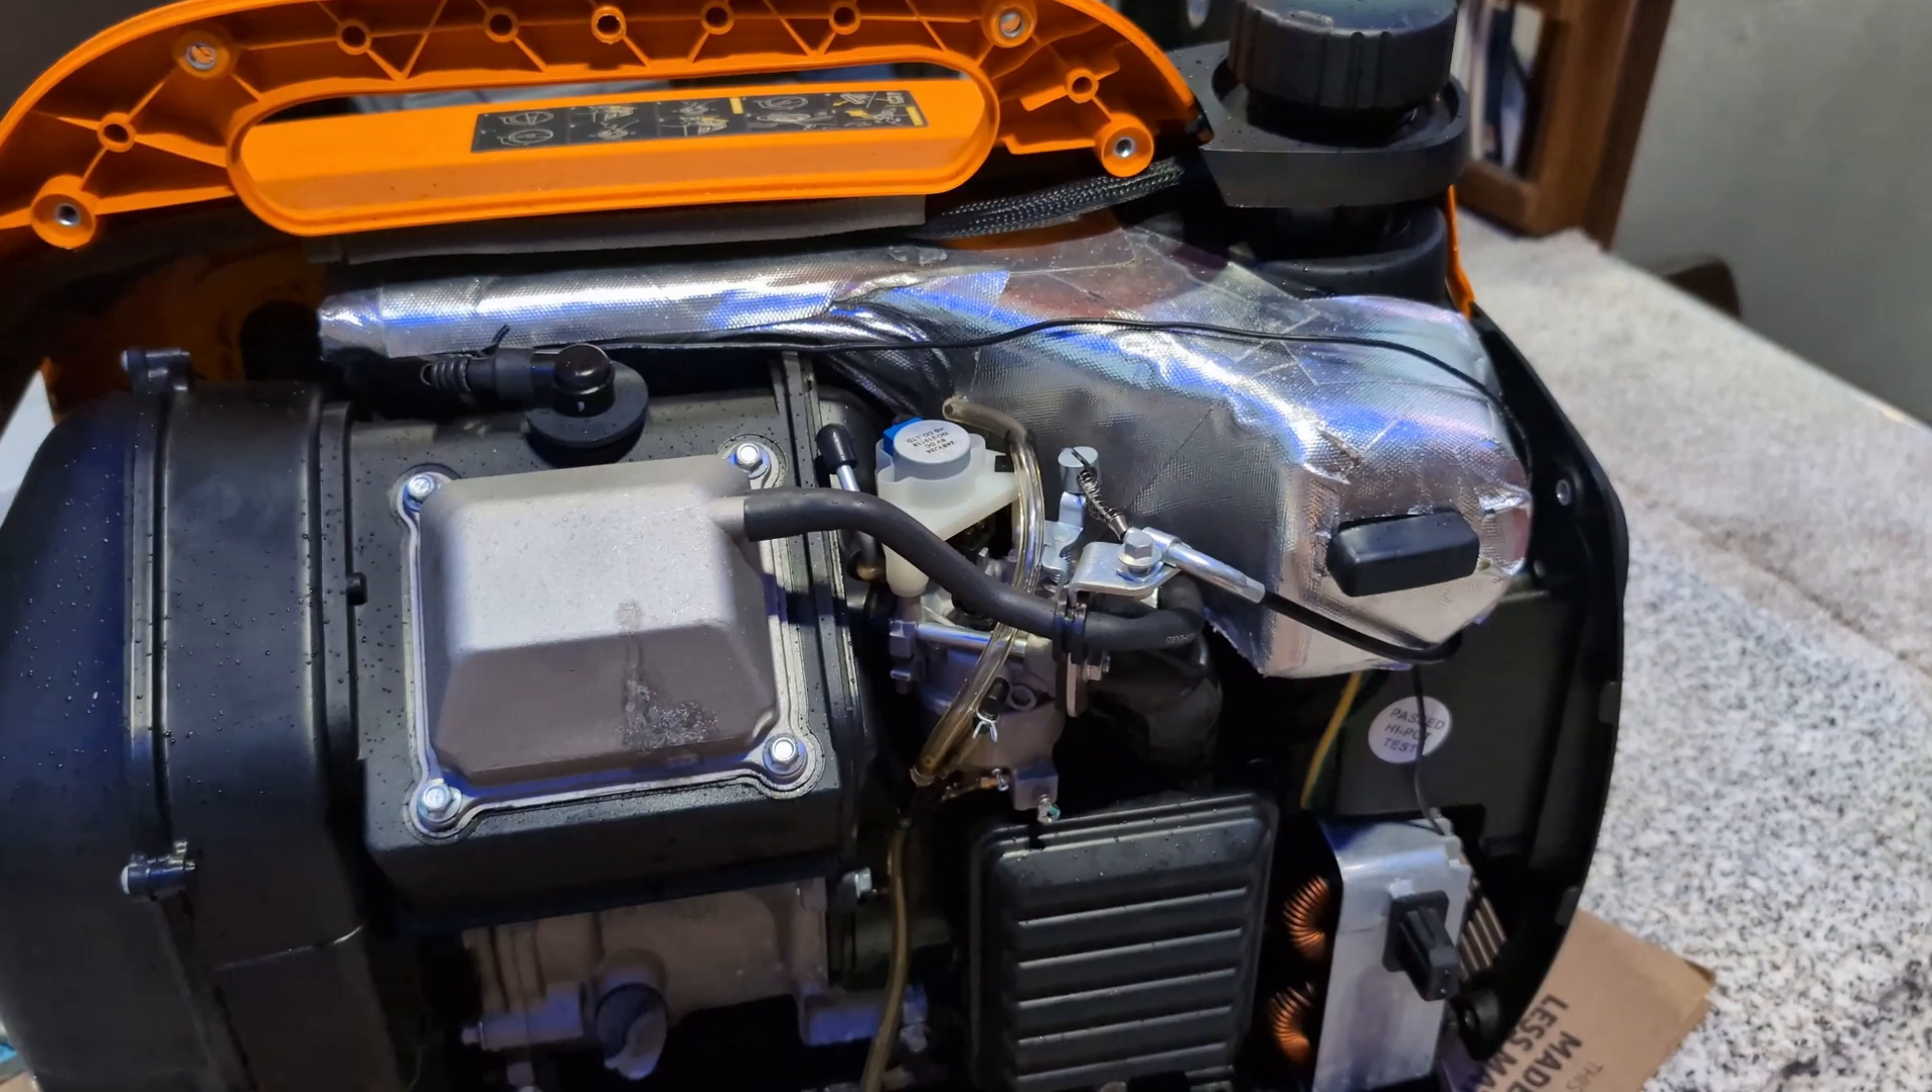So I went ahead and took the side cover off.